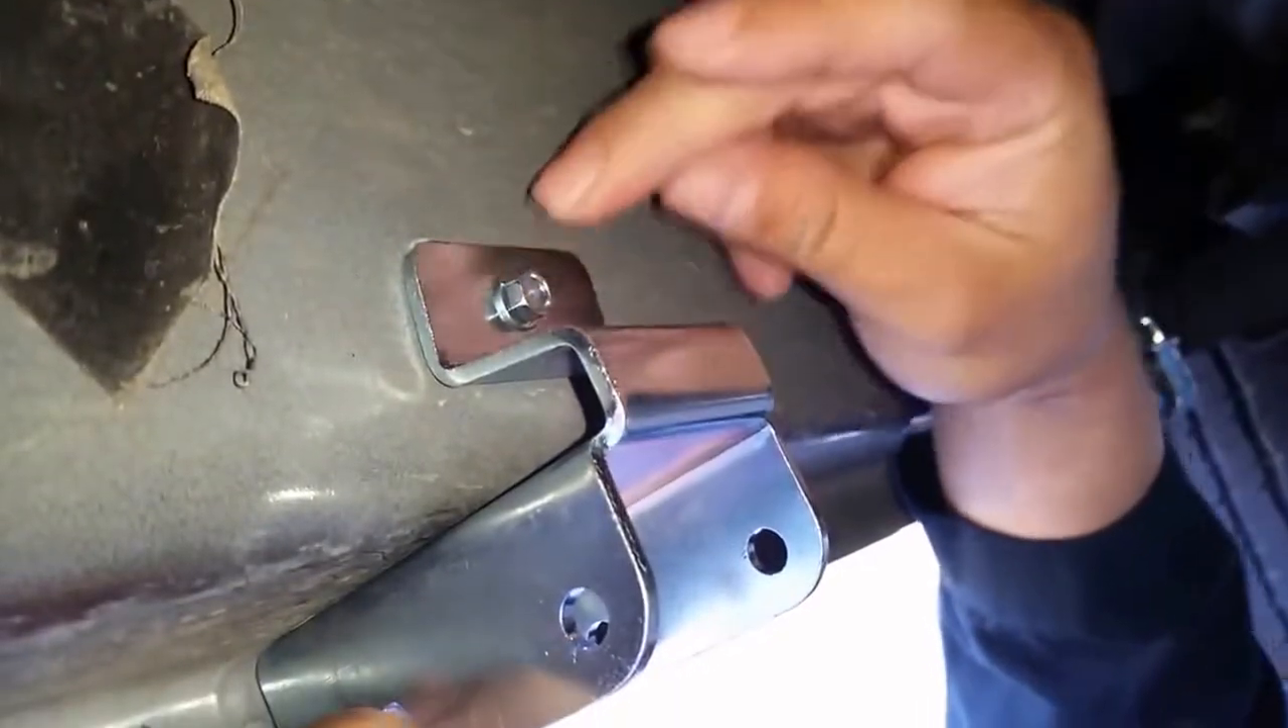Okay now we have our brackets here with our sheet metal screw installed.